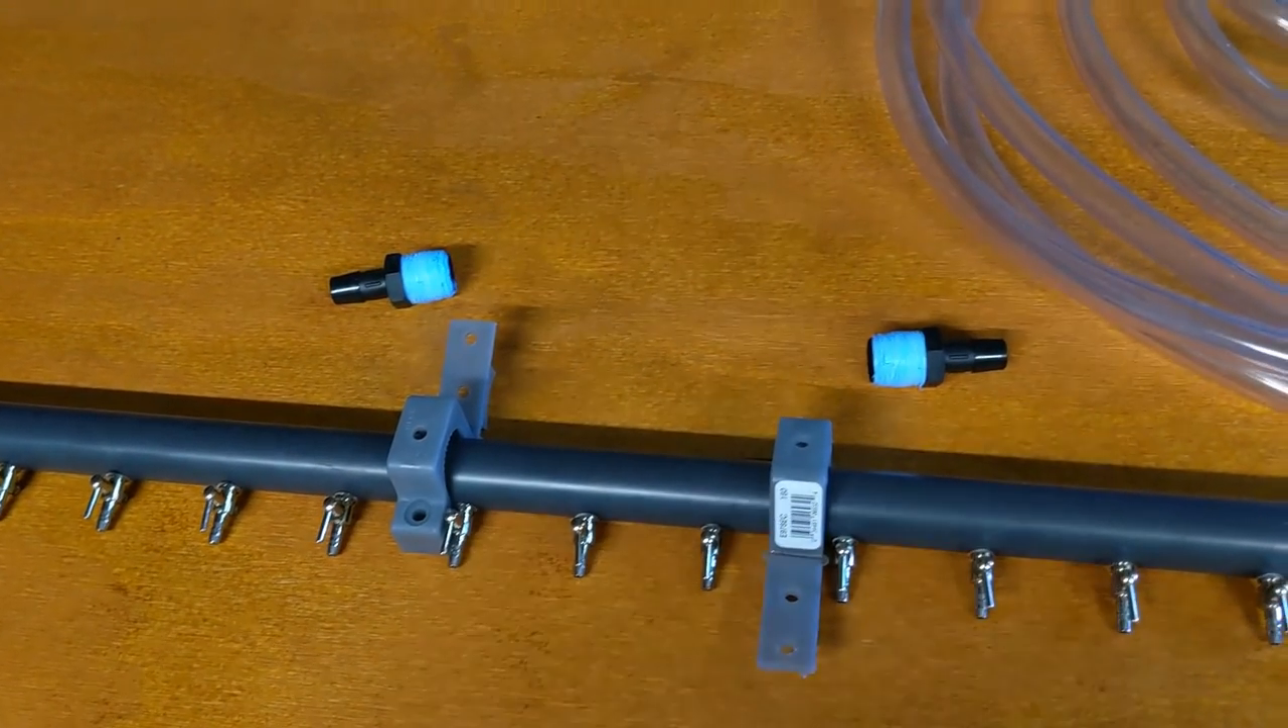You can see that the manifold comes with these brackets that perfectly fit it.